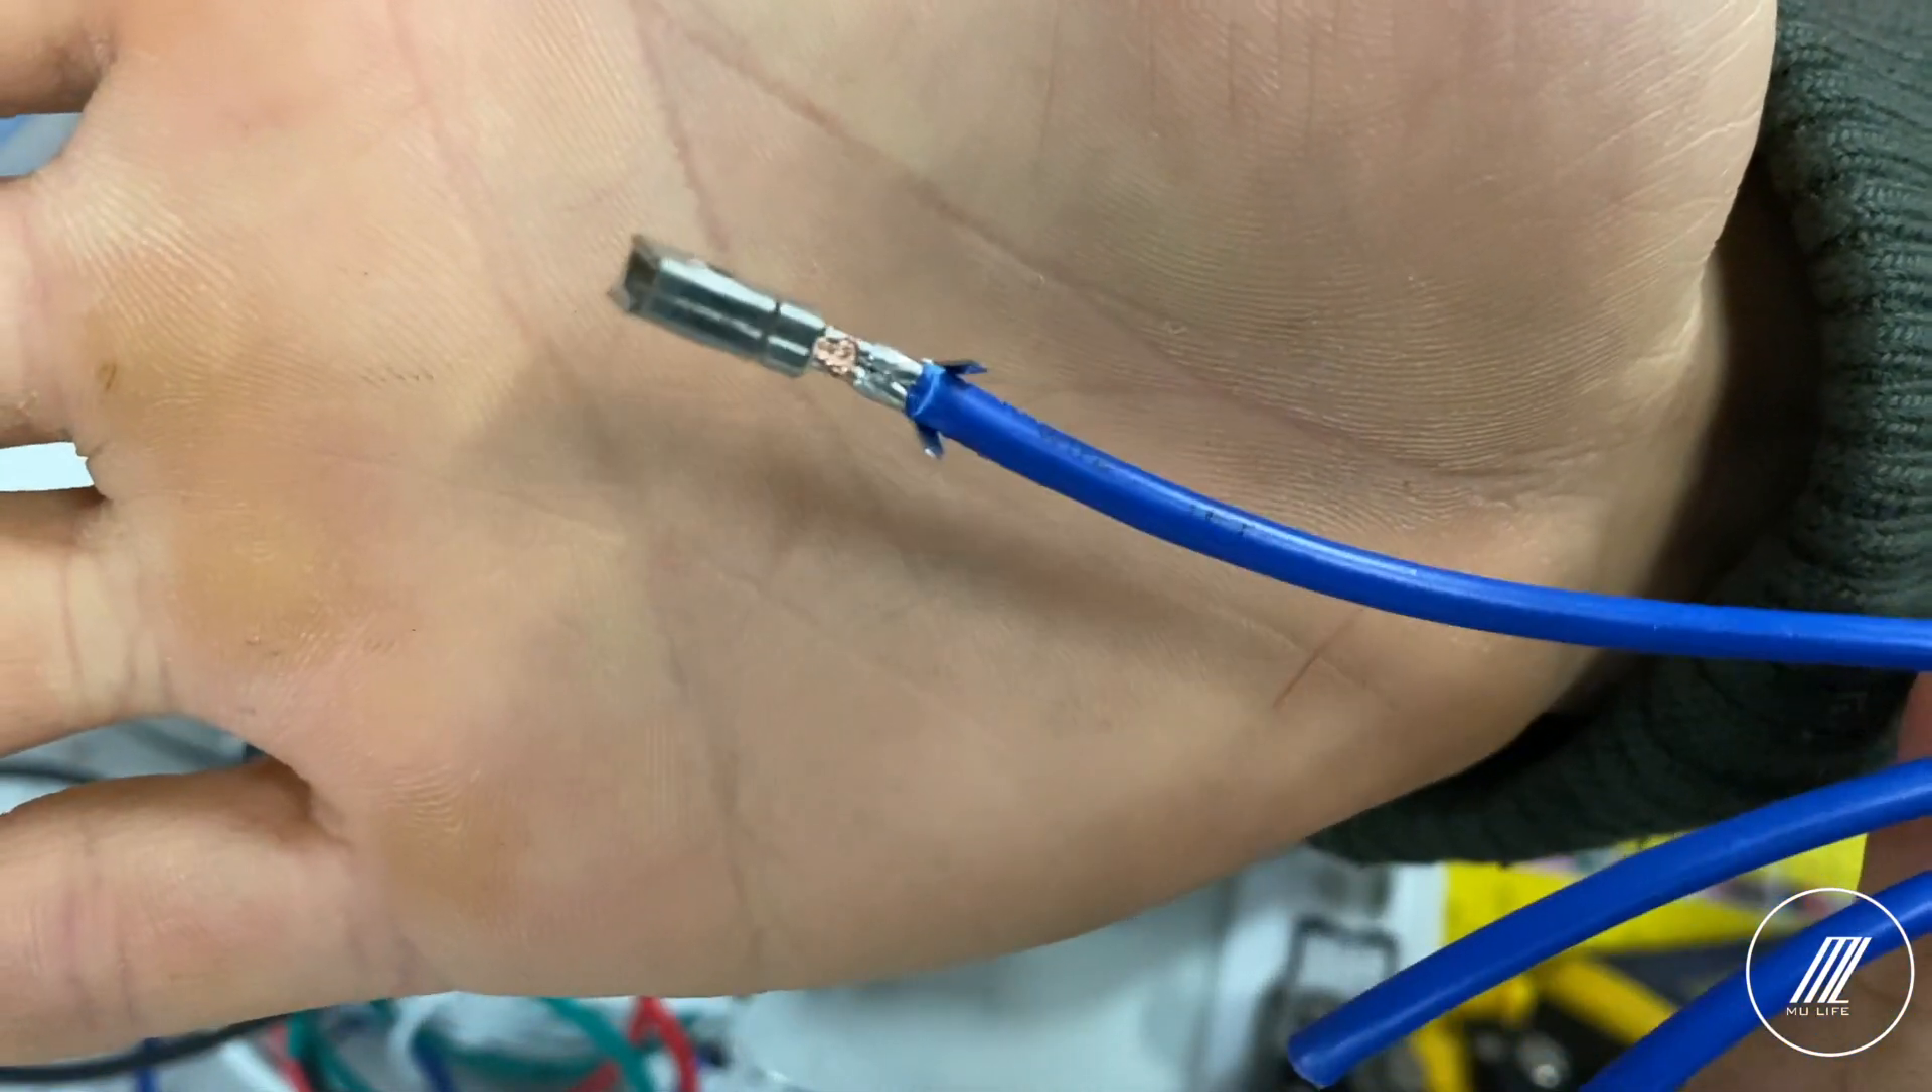Now all that did on the first one is crimp the metal onto the wire so as you can see there the metal is crimped on the wire.